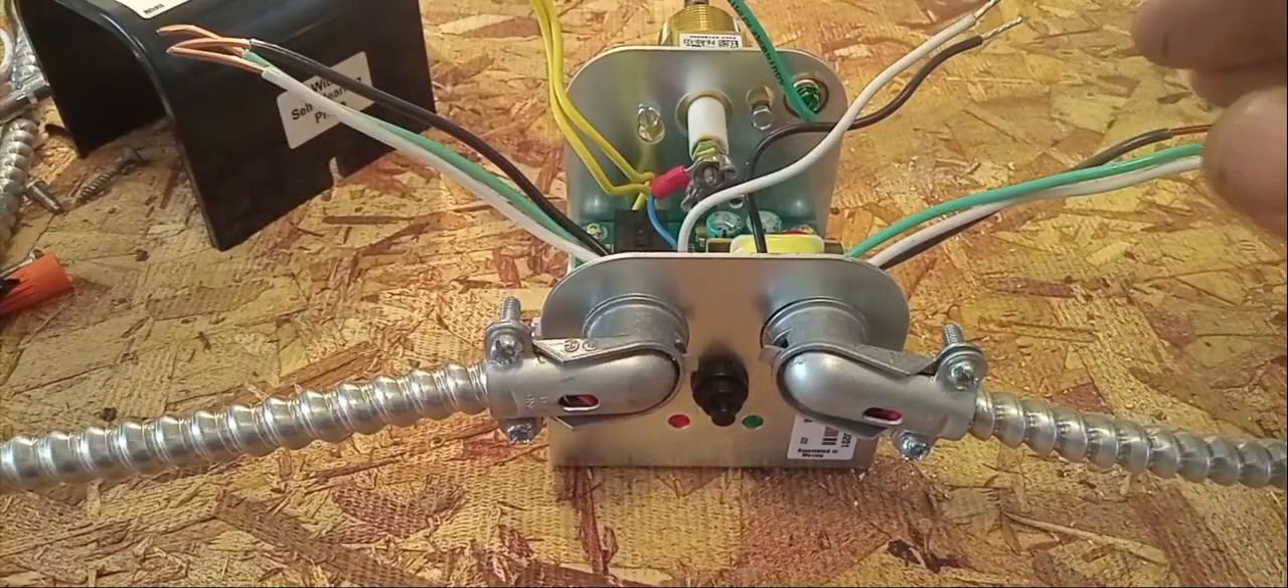So now we have our BX wires hooked up.